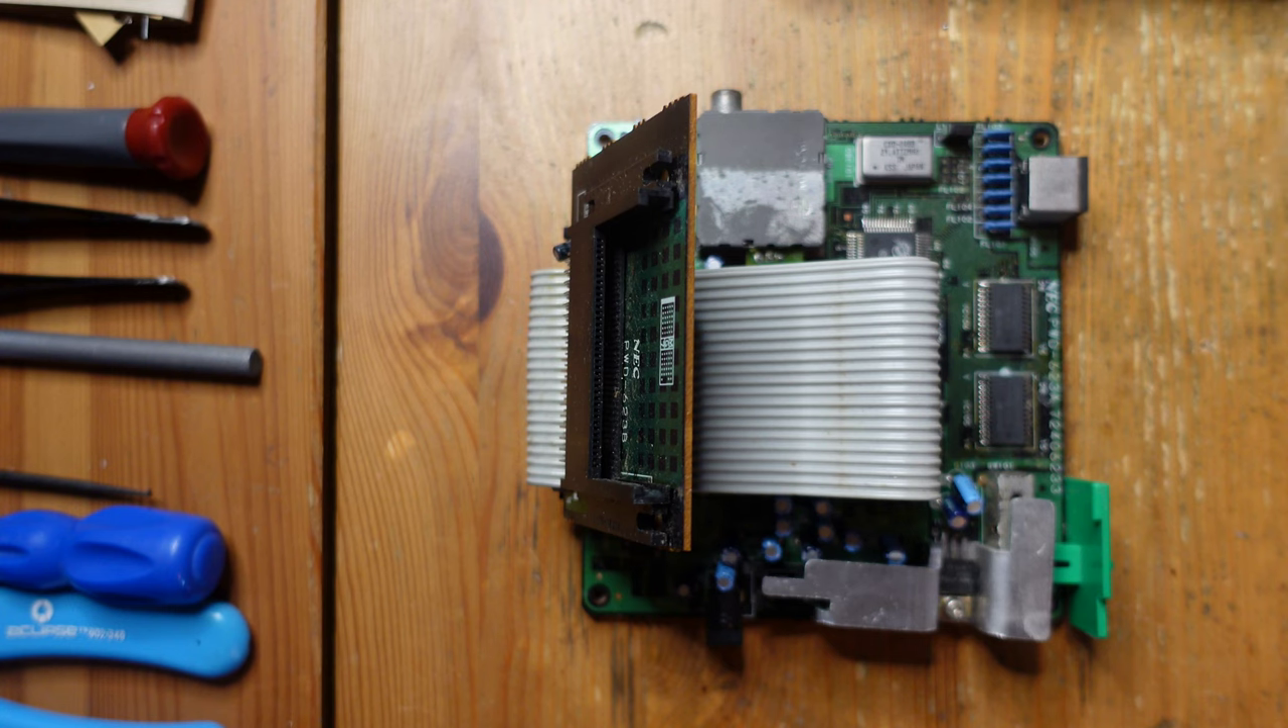Okay so I've gone ahead and taken the motherboard out of the shell and there's really not much to it which is why I didn't even bother filming it.